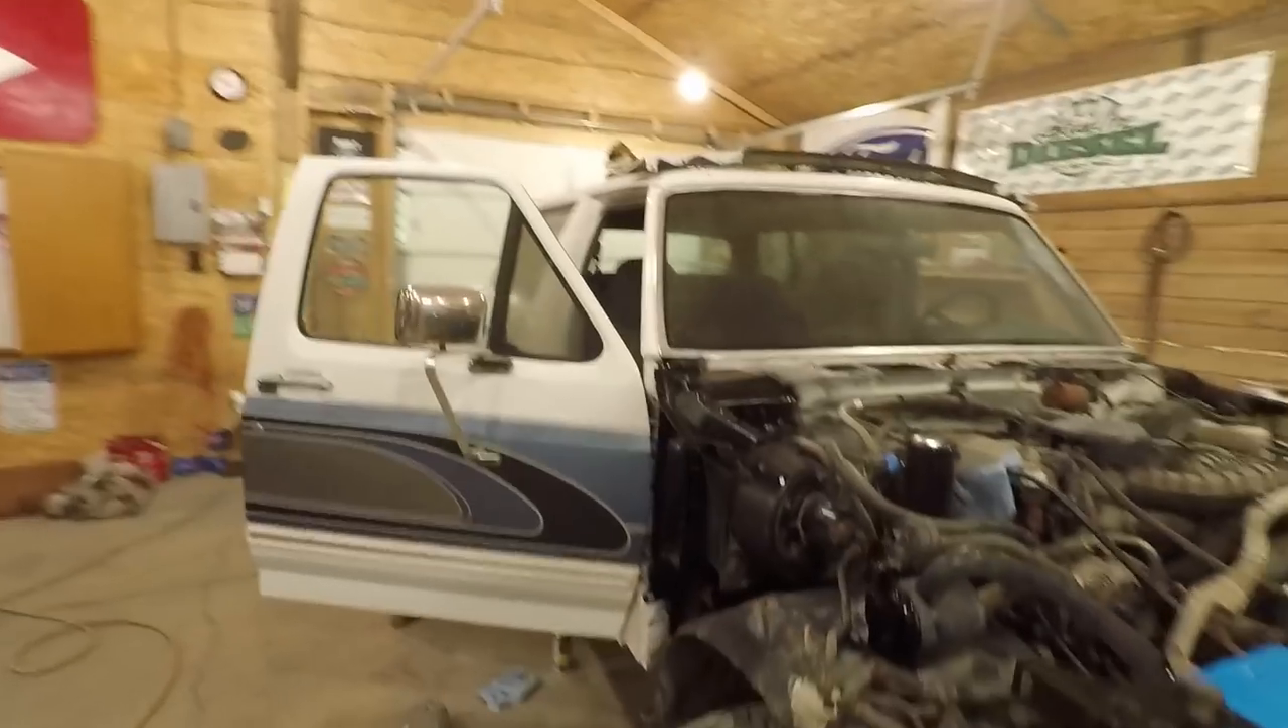We still need to get the doors off of here.